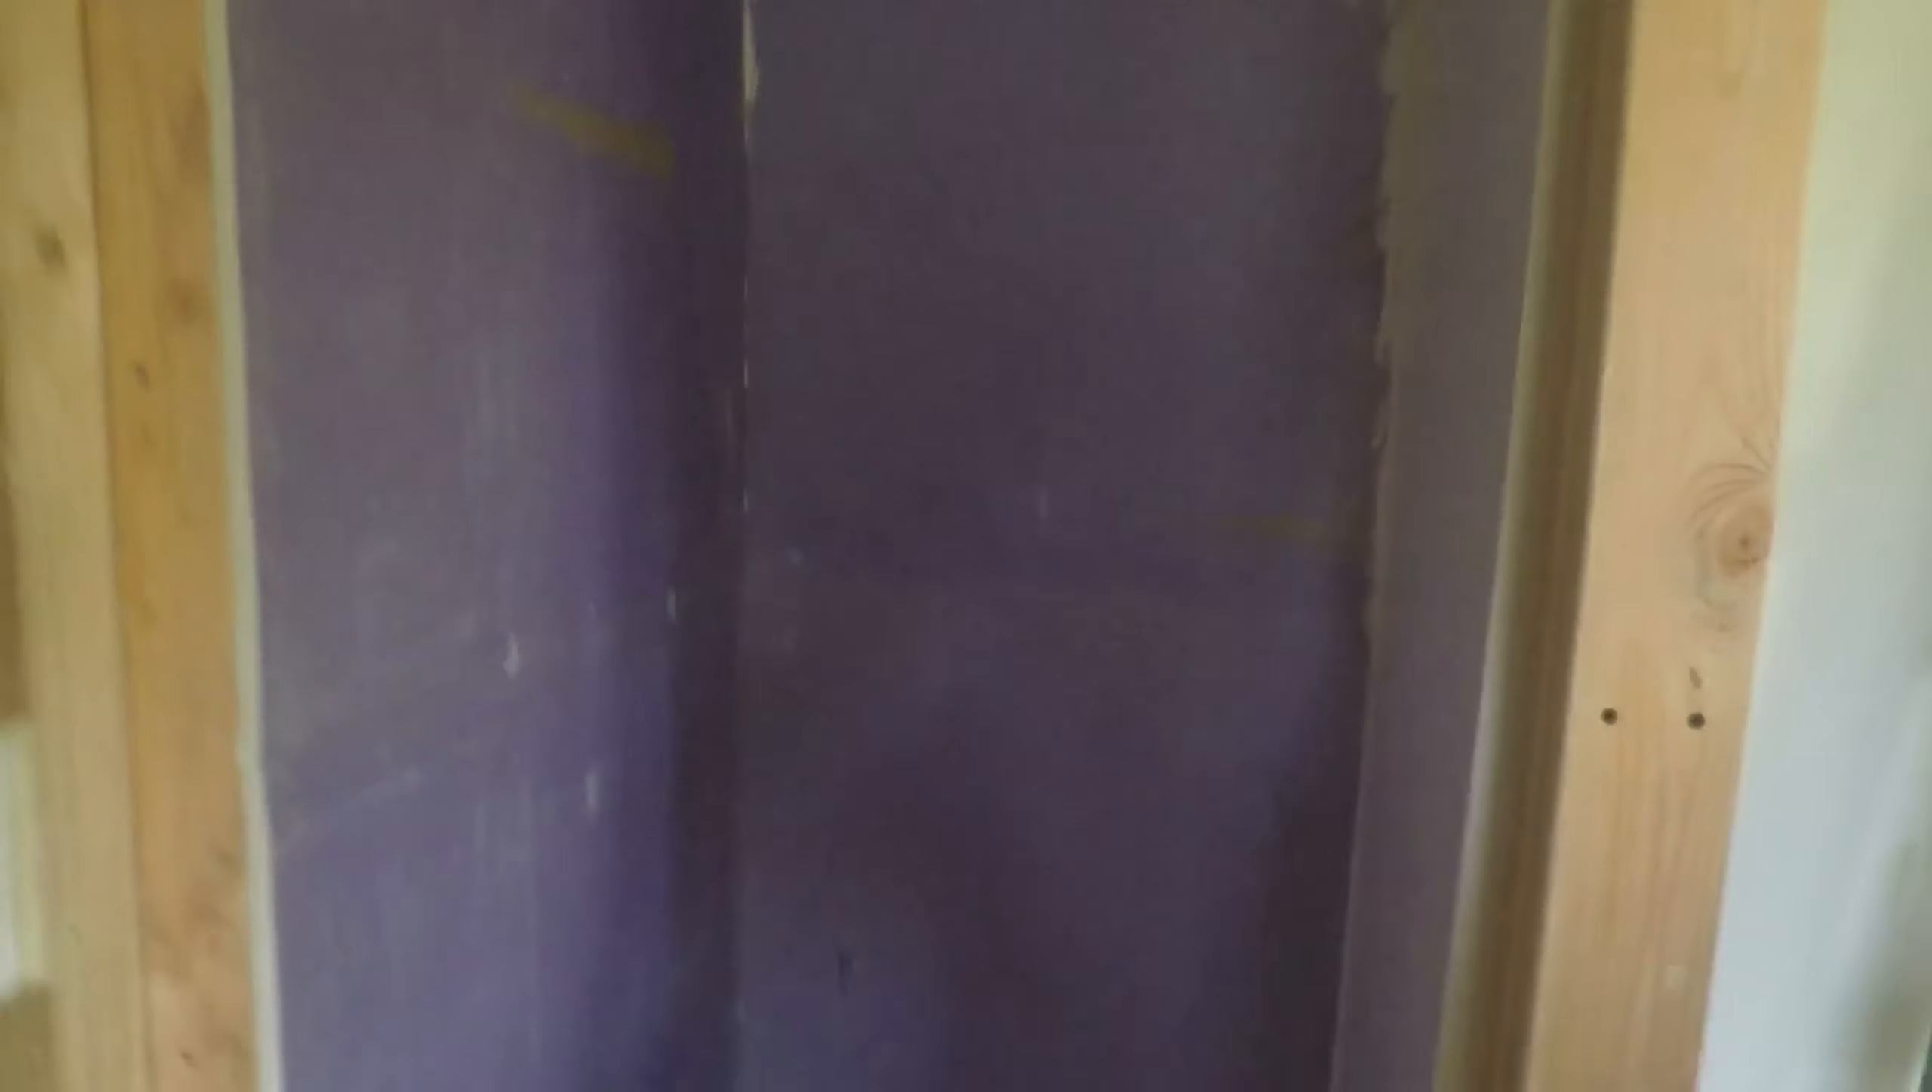So I've got the drywall in here on my closet now this was the wall I was doing earlier and you can see here it's done up to the top and come all the way down.